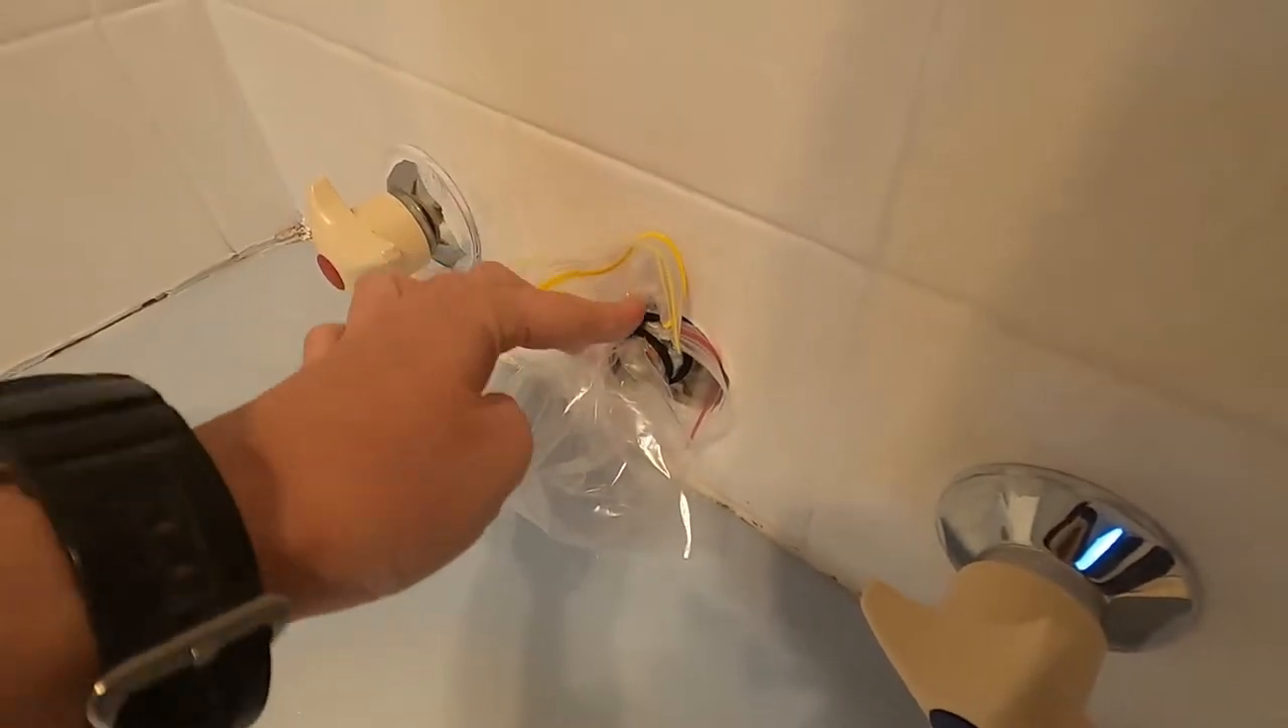So I've taped off my tap hole with a sandwich bag and a hair tie just to keep any drips off a bit.